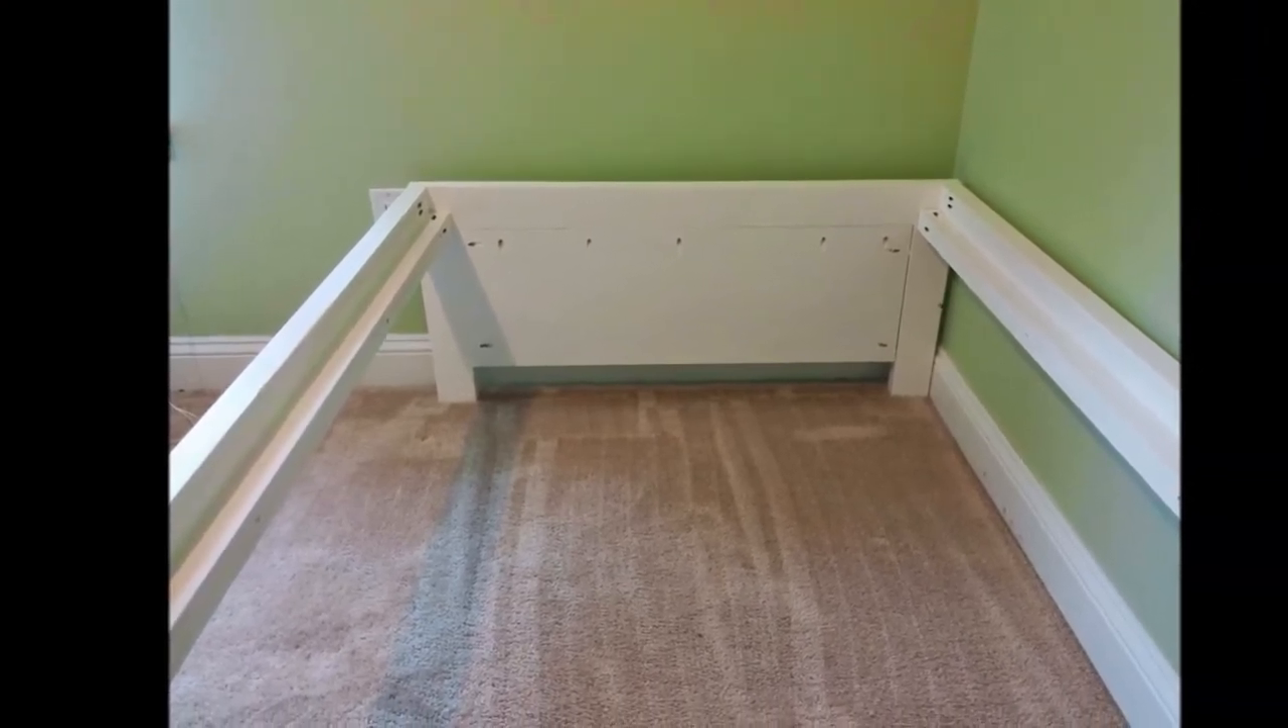So this is the bed in the room with the rails you can see and then I'm gonna put down the slats for the rails.